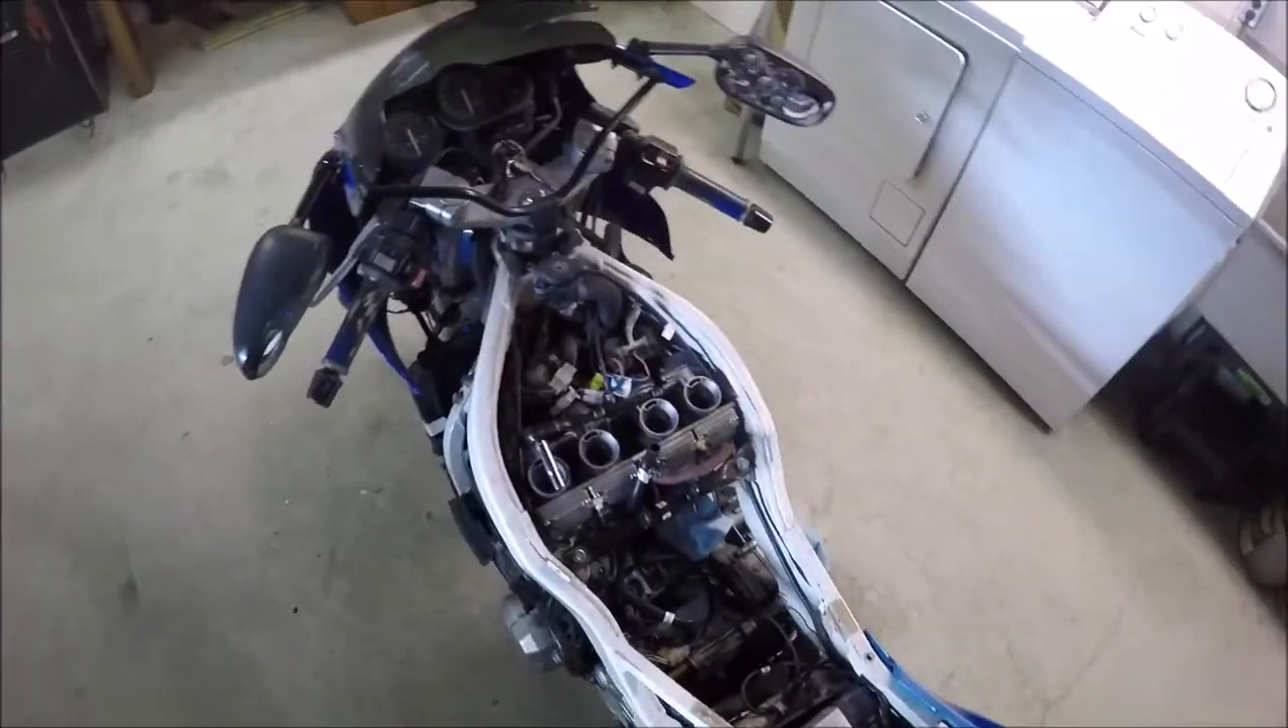You can see how nice of a big area we have in here now that we removed the fuel tank.